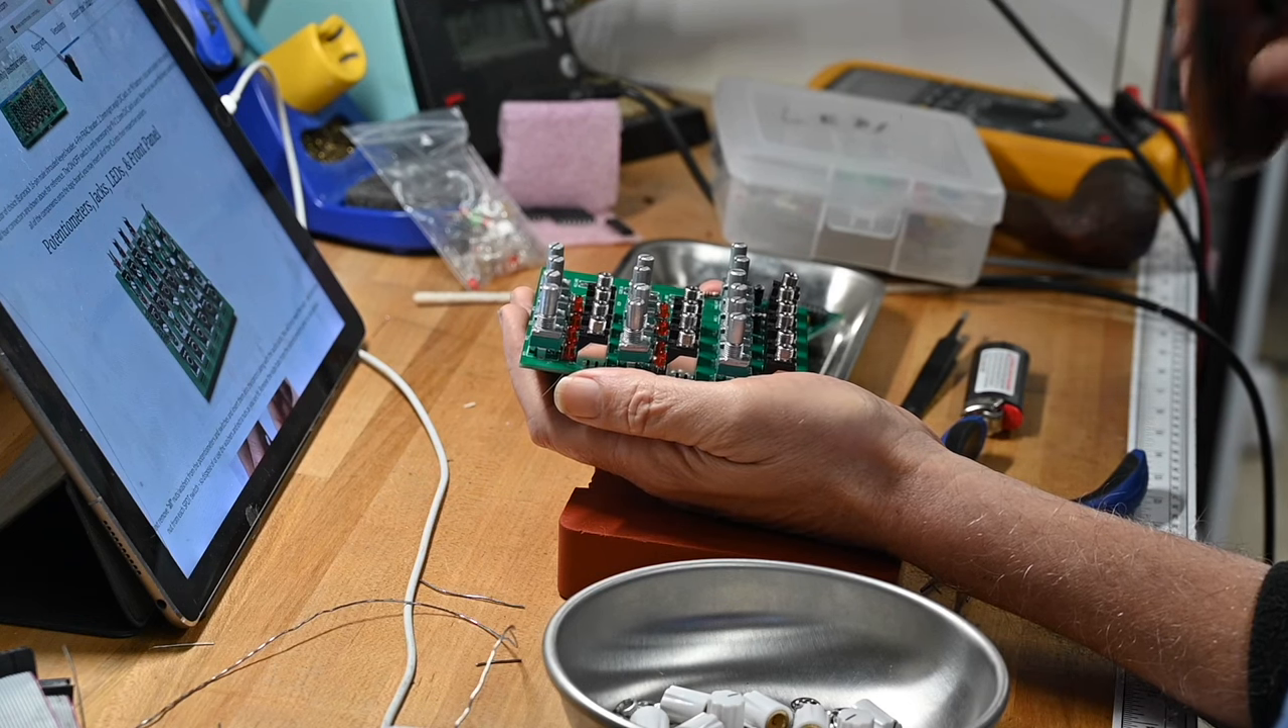There's all the pots and jacks on.